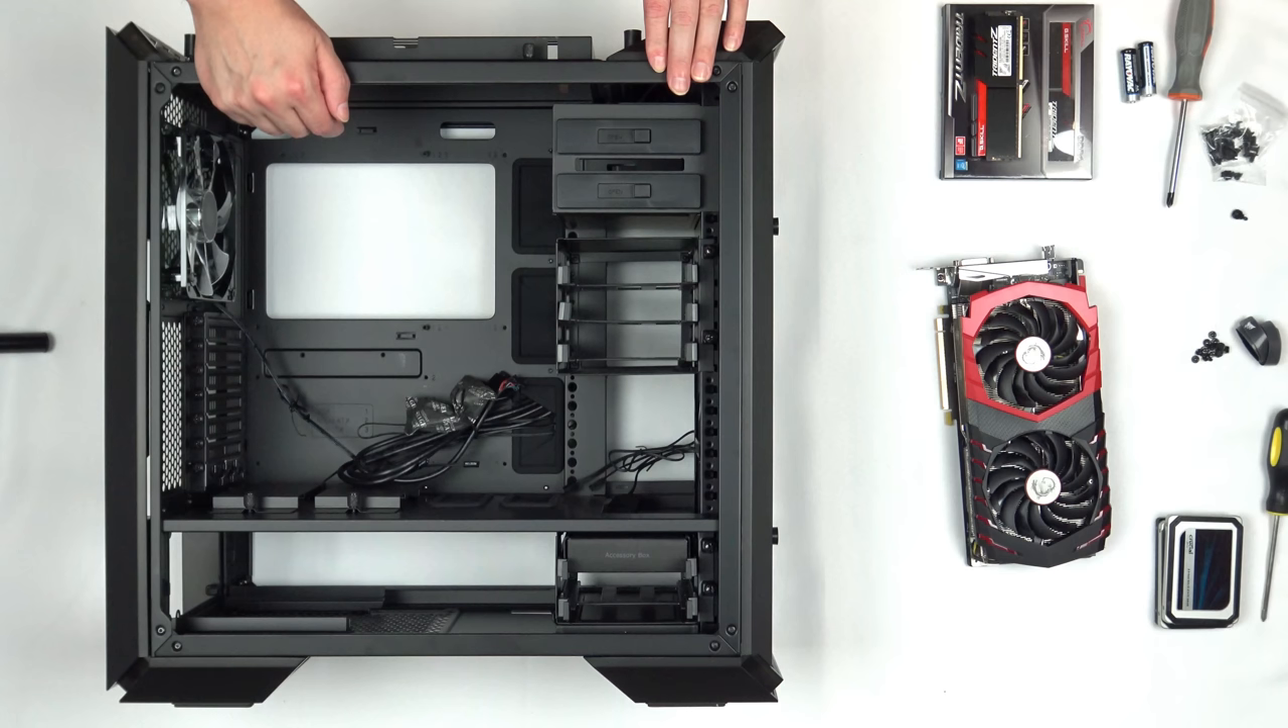I now have our case laying on the table with both the front and the back cover is removed because we are going to need to get access to both sides of the case.